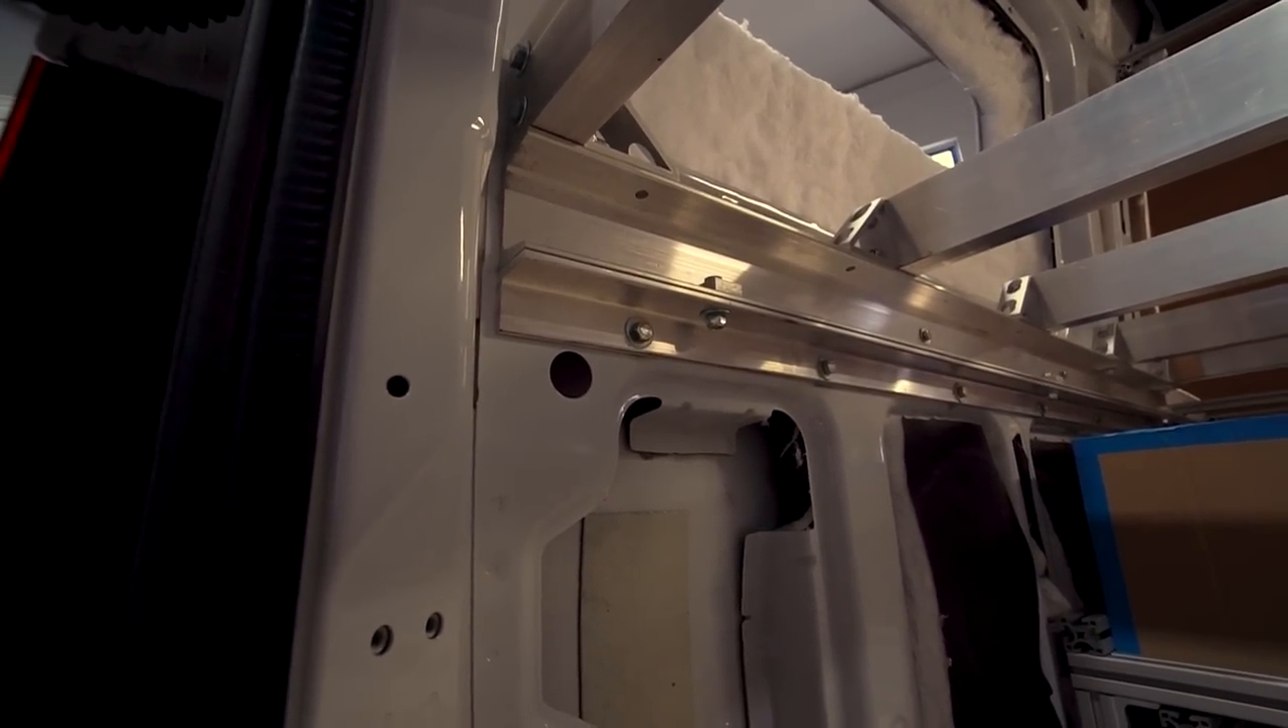You can see there's a piece of angle. That's inch and a half, quarter inch angle. That's mounted where the Mercedes Upfitters Guide tells you to mount.